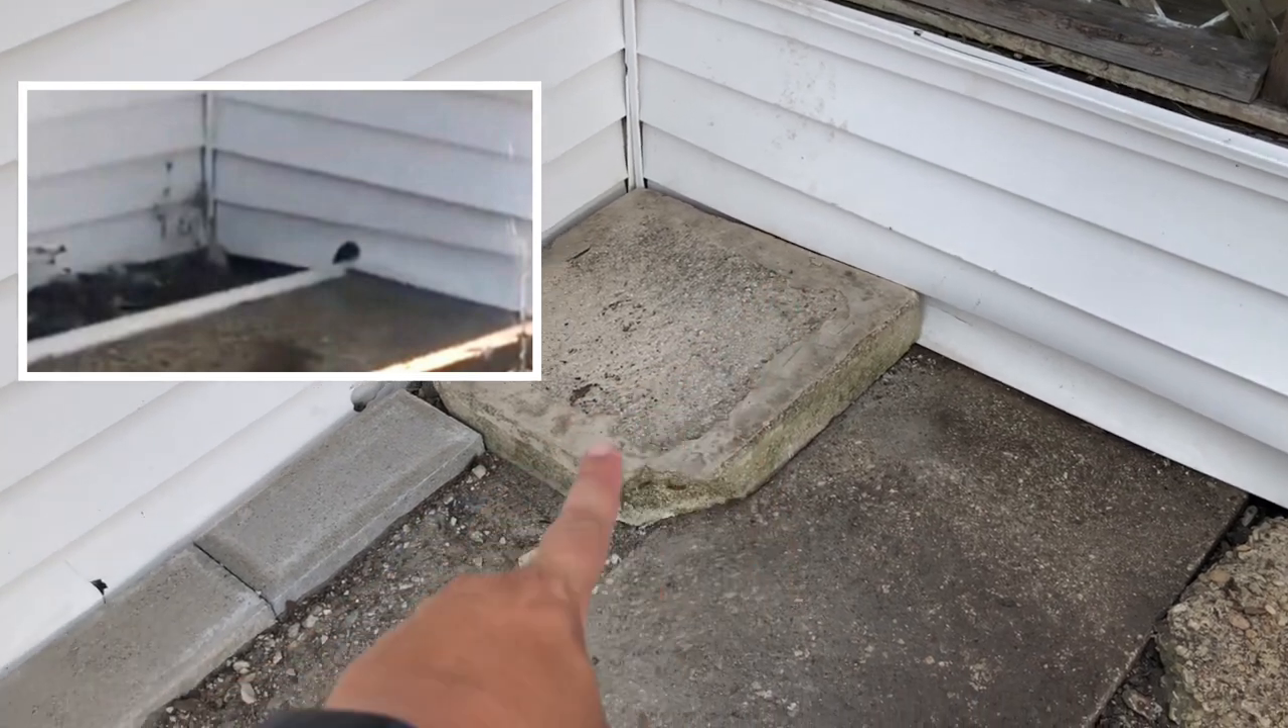This is the cap off of the well and that makes a perfect fit for that corner to keep uh varmint out of the hole.